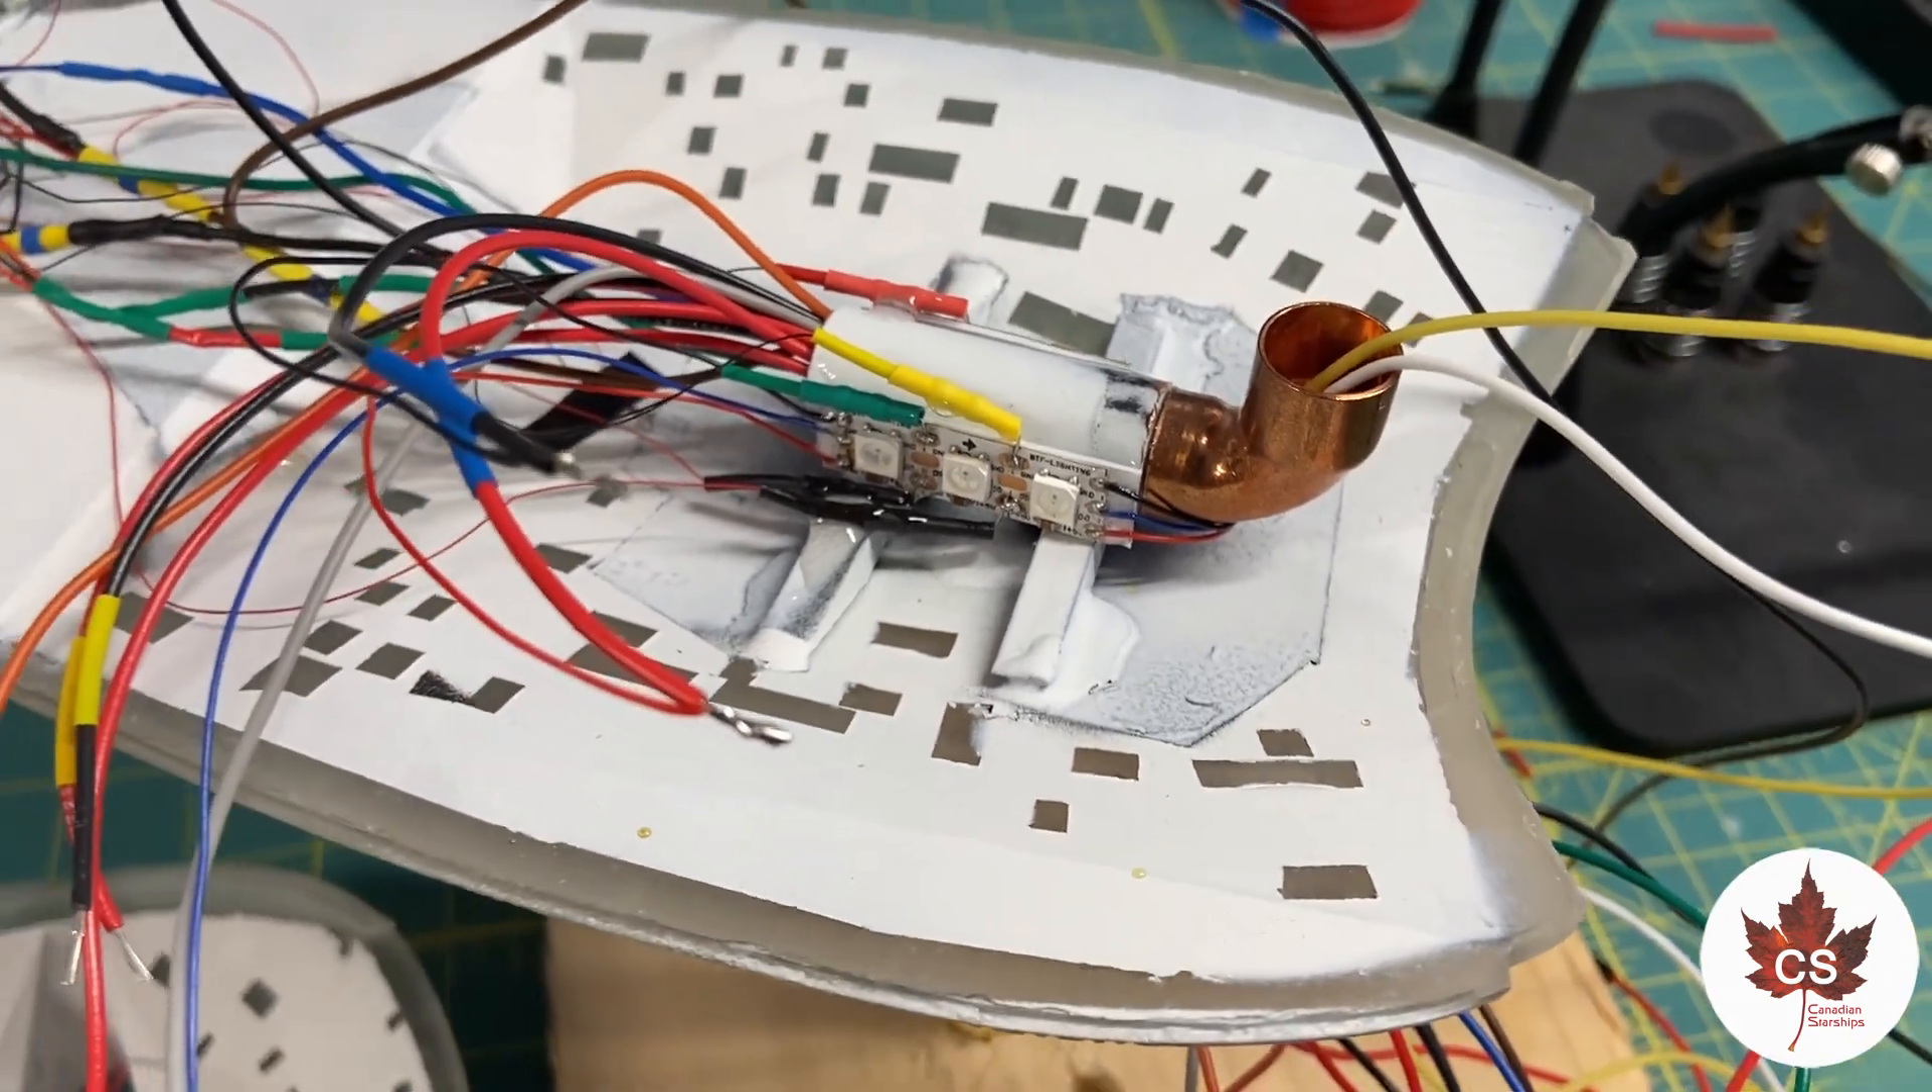I've added LED lights onto the side of the post mount just to give a little bit of extra light in the front section of that secondary hall.